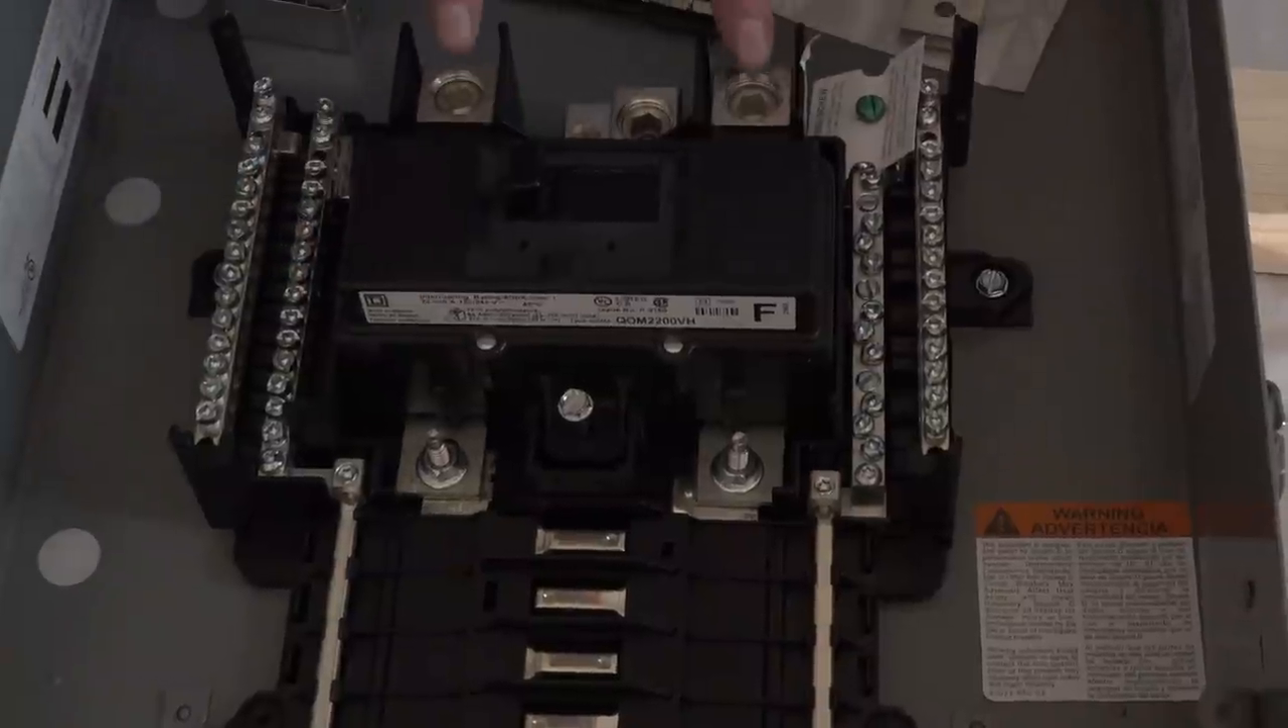Now the breaker is in place and your new lugs are here, which are part of the breaker.